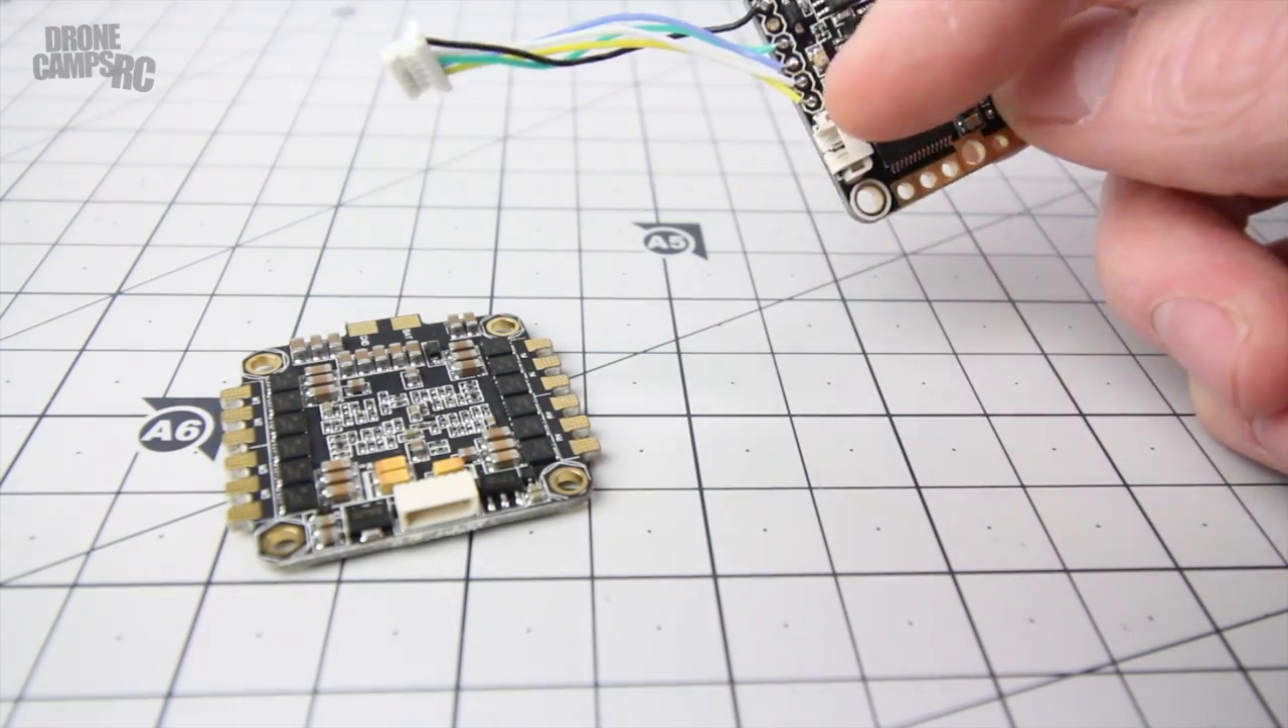I already have this wire attached here this came pre-soldered.